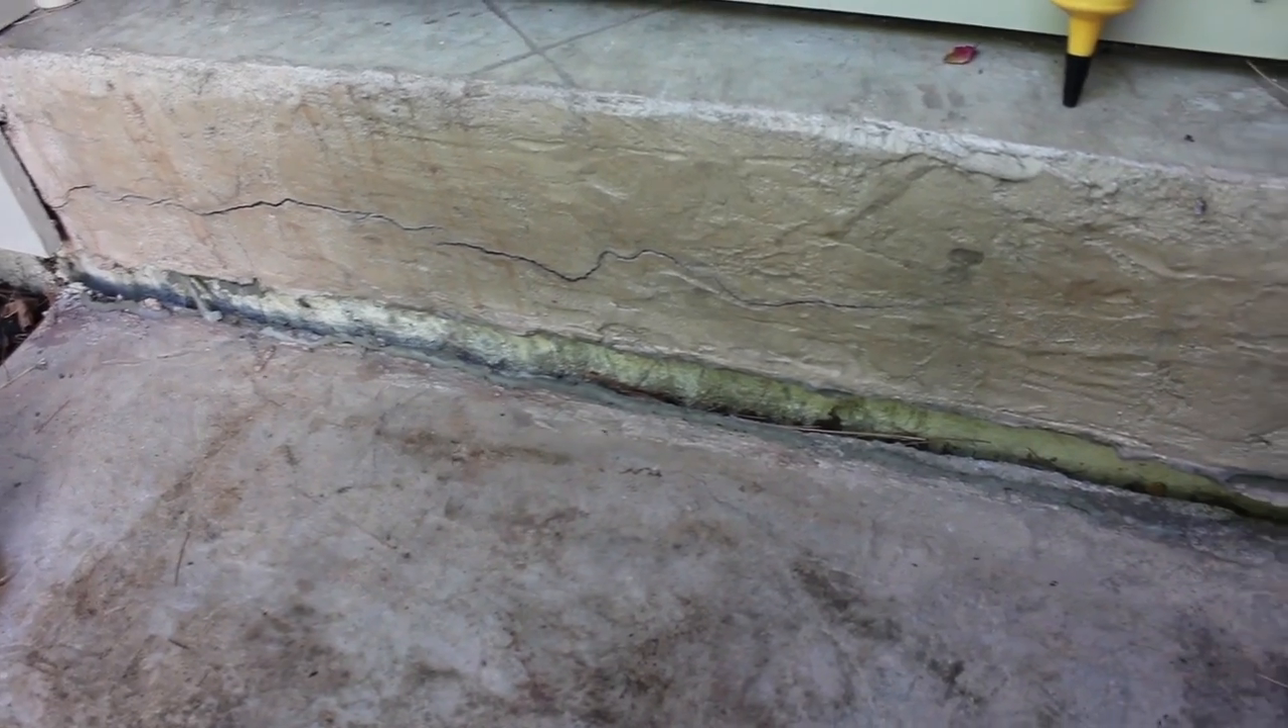So what we have here is we have a gap between the slab and the house itself.